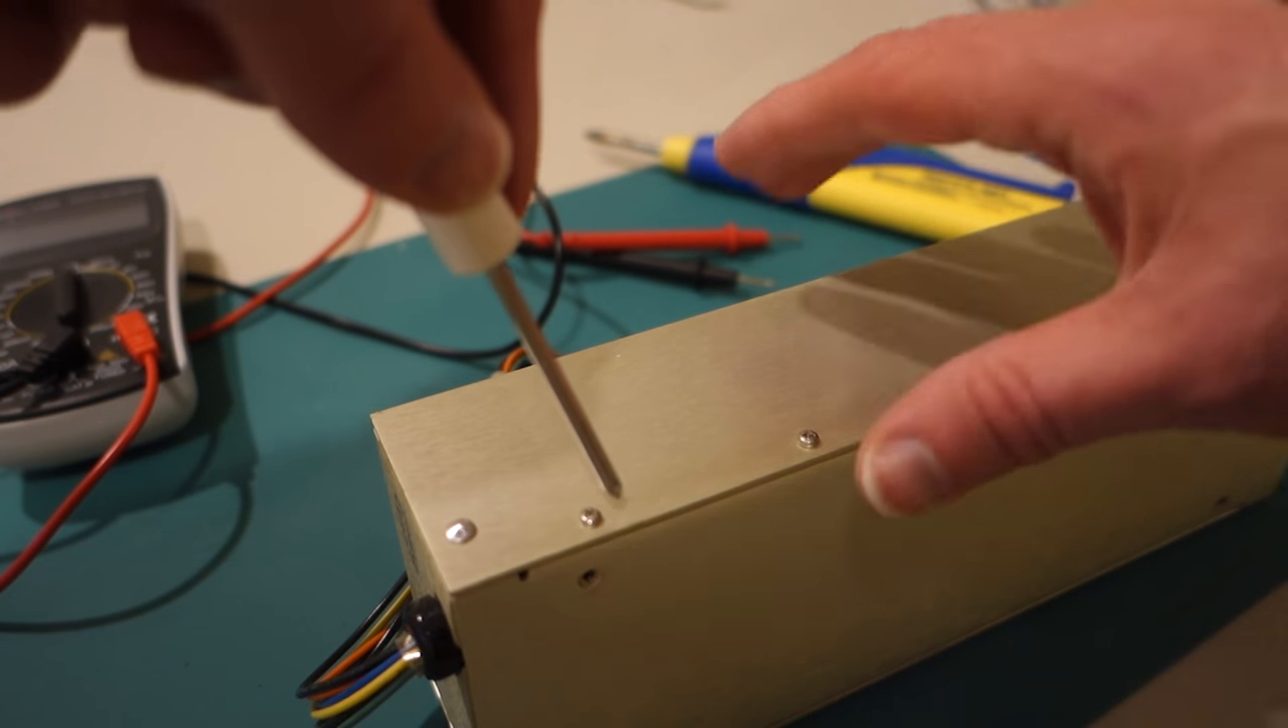Here I've got just five screws on either side that need to be undone.